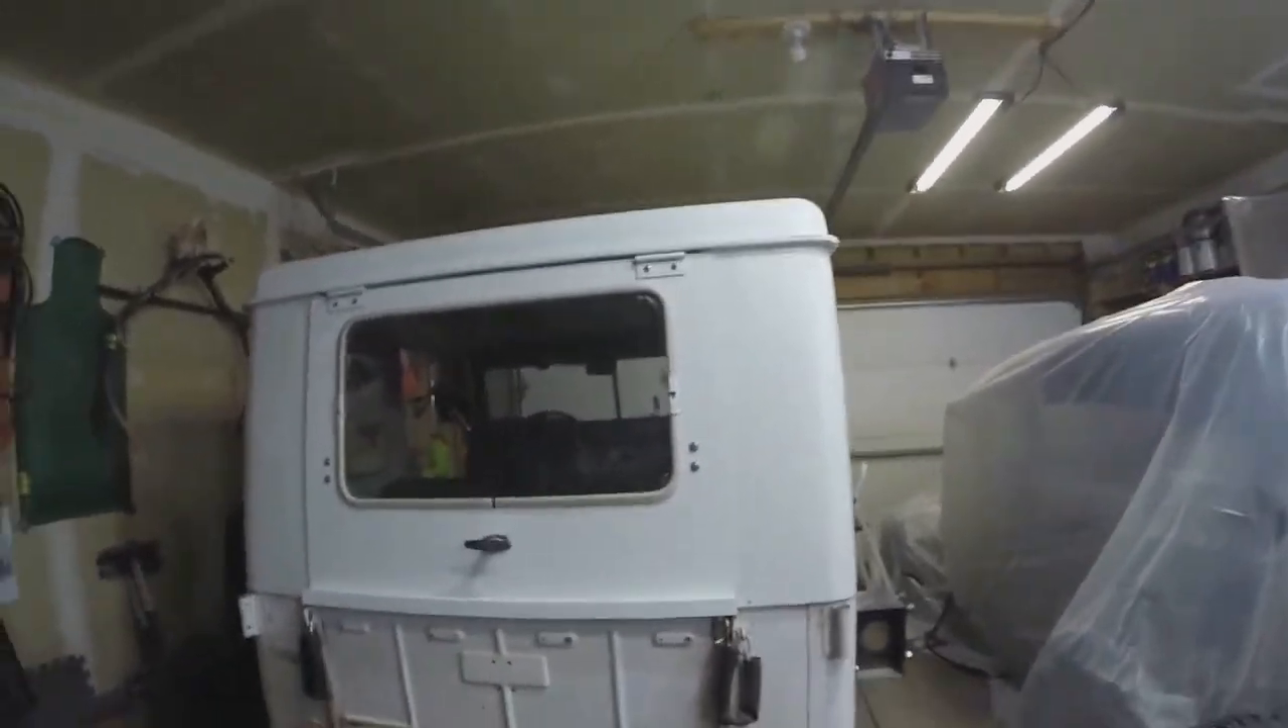All right, I got the back door hung.